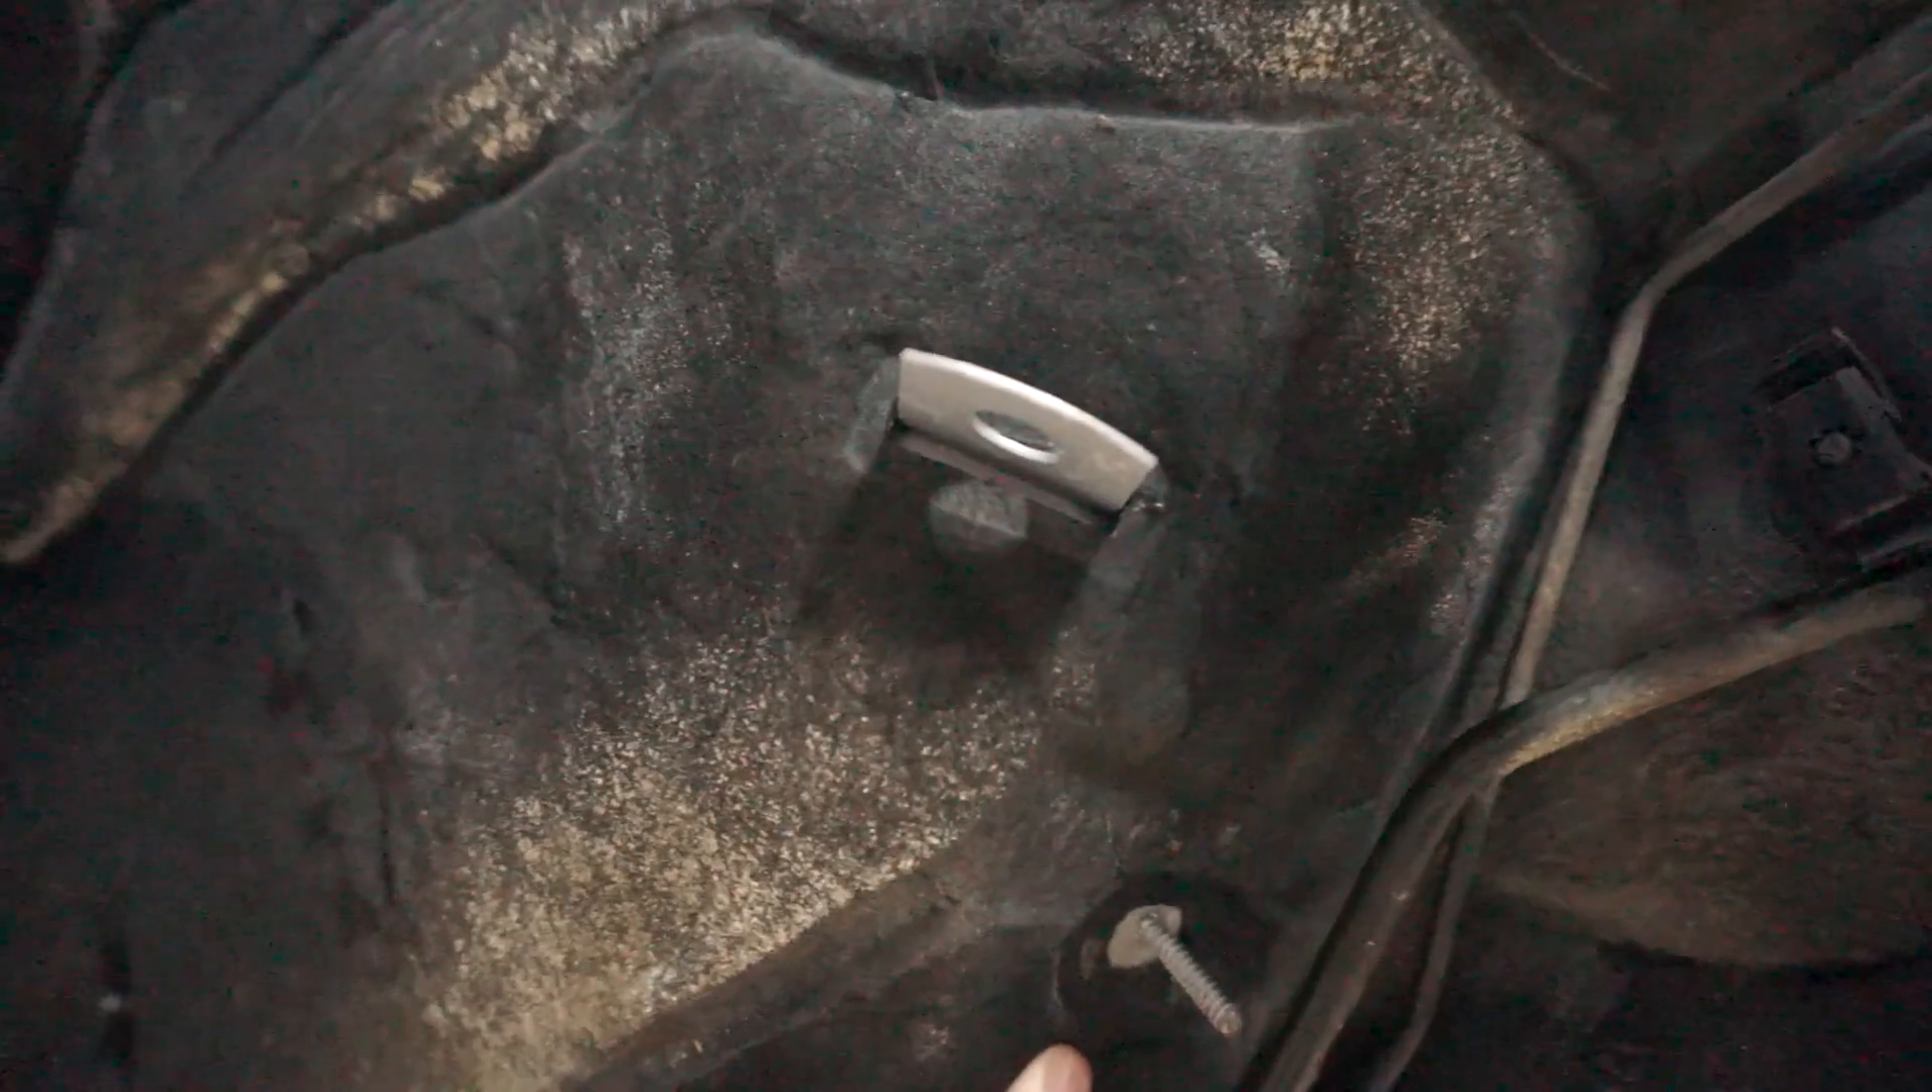The carpet does appear to be intact It's the next night and you can see that tab fits perfectly through the hole it's supposed to So everything lines up just like it was factory I also Got these hoses installed.